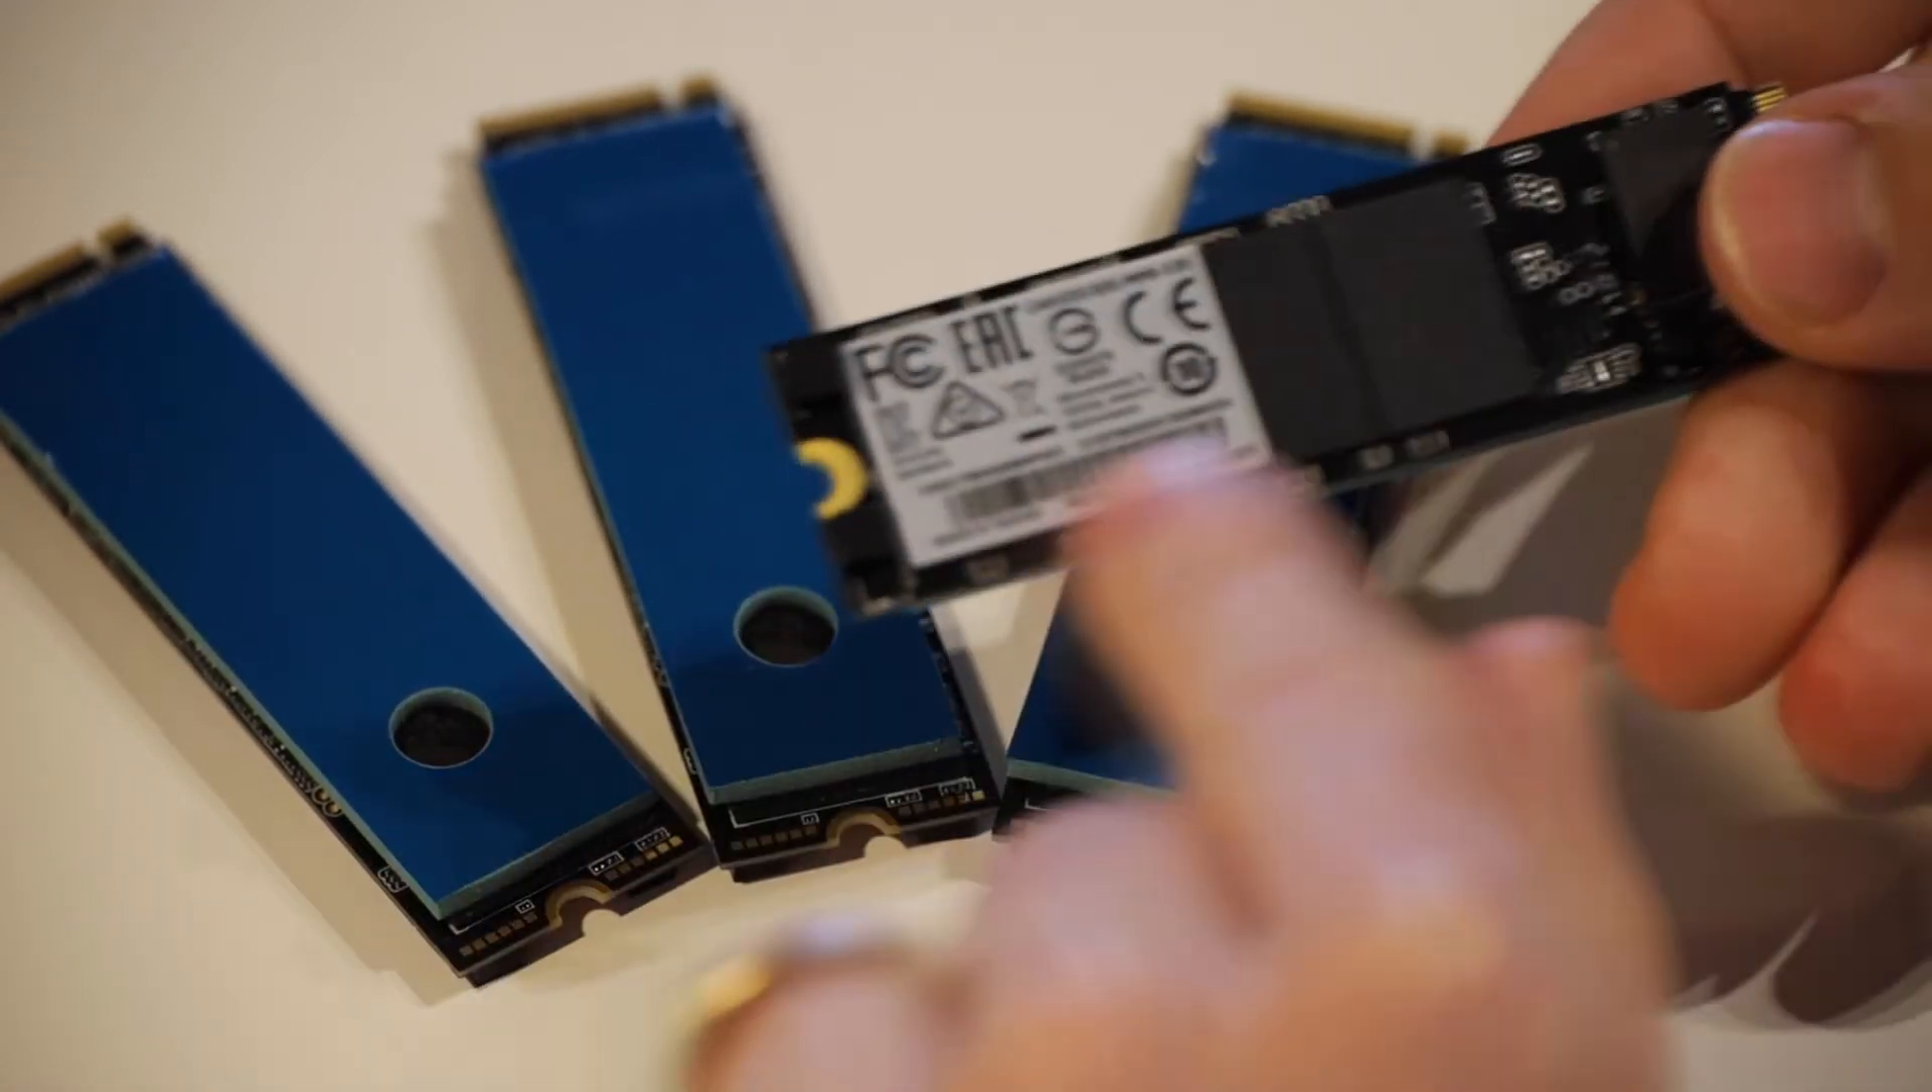So that's all of our SSDs here. They've got their thermal tape on one side.